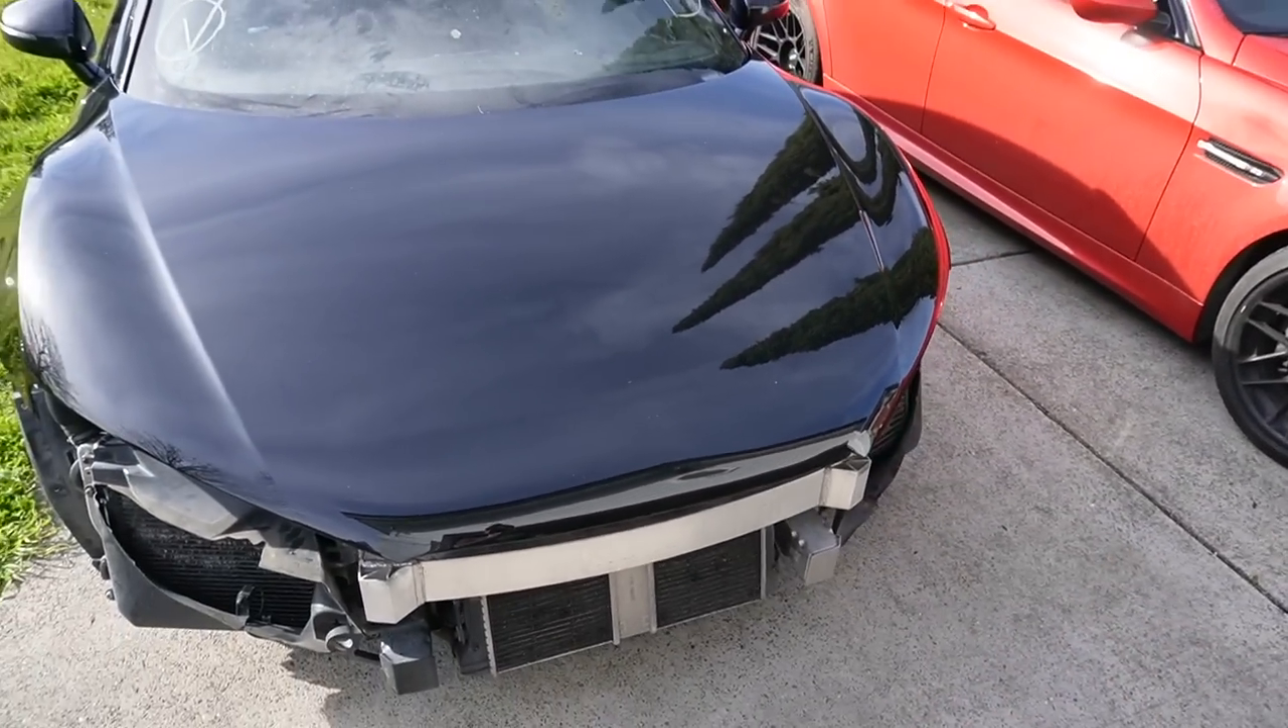So the last thing we'll have to do is just get on that front bumper.